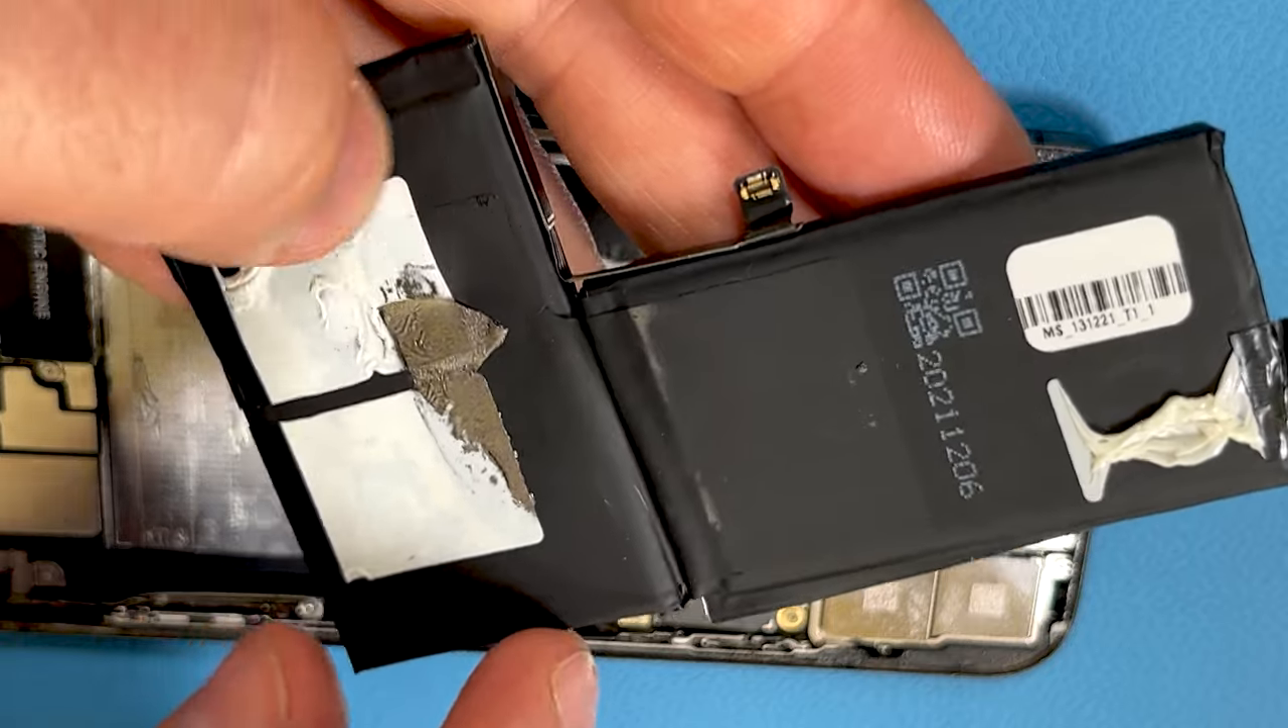So there we go battery is out.